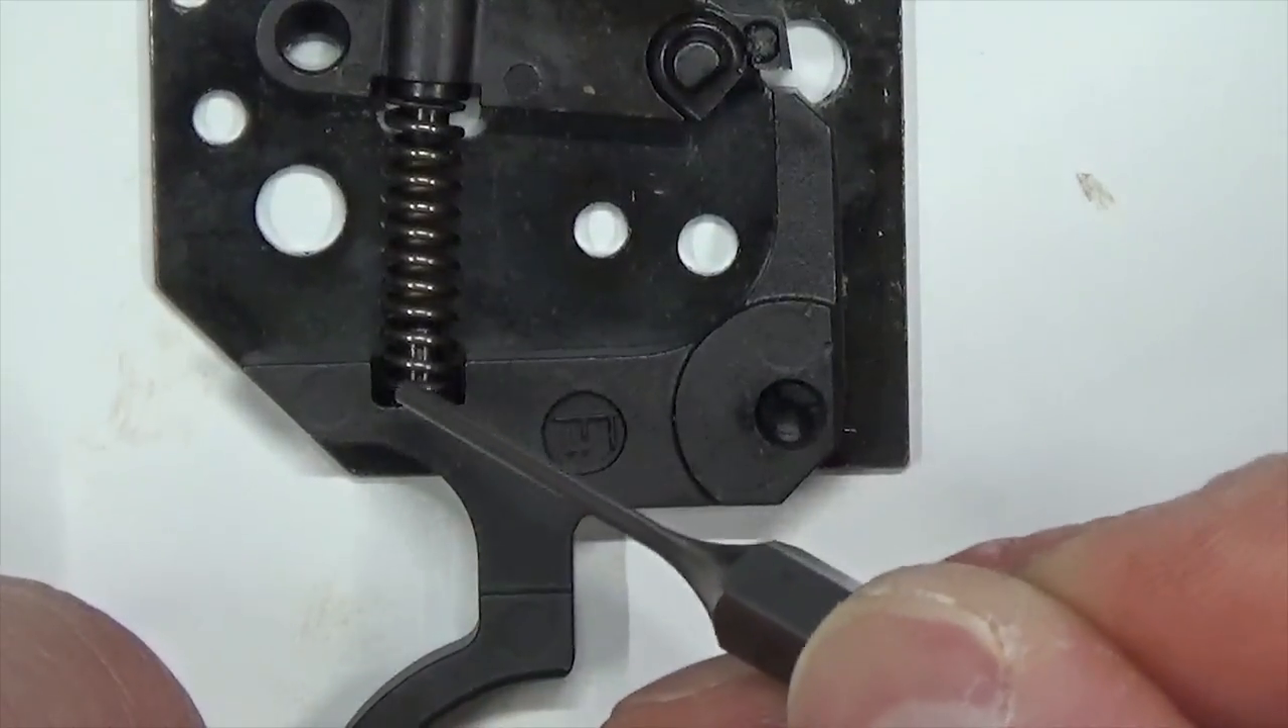We've got the base plate in the trigger return spring sear spring, and it's captured right here in this notch on the trigger.